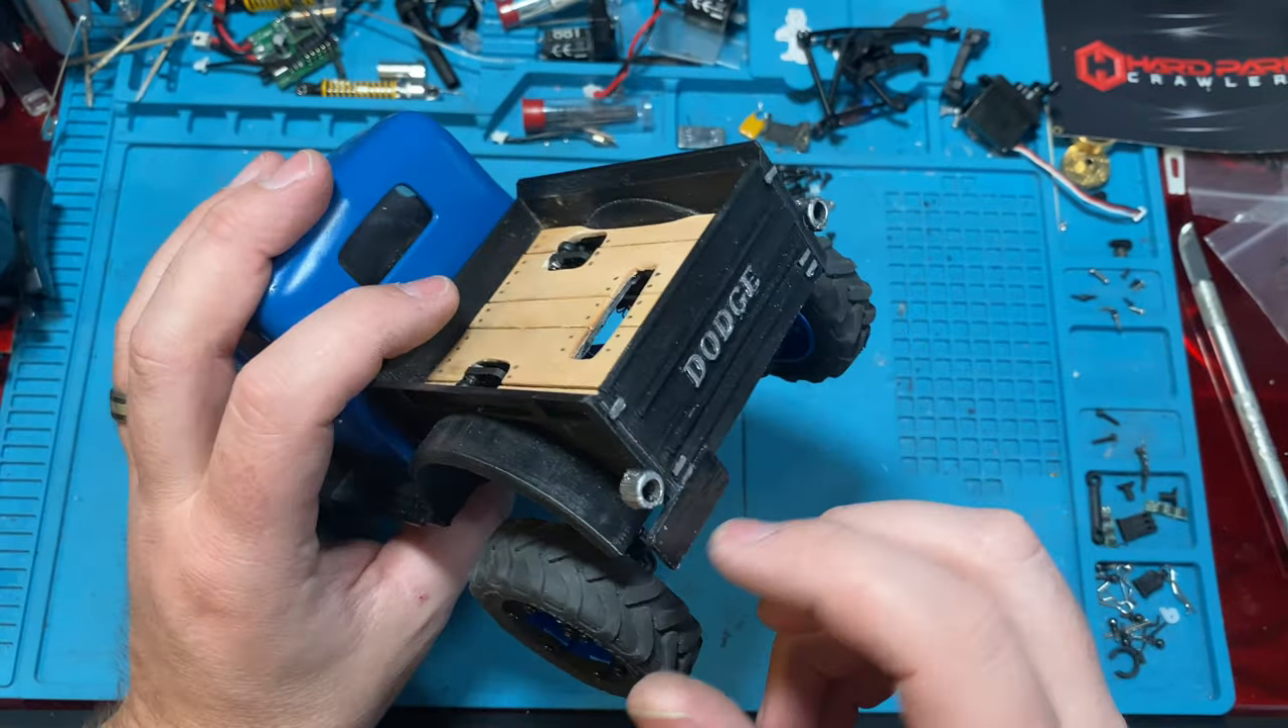We need to get a license plate on there. We've got license plates. We need to put one on there.